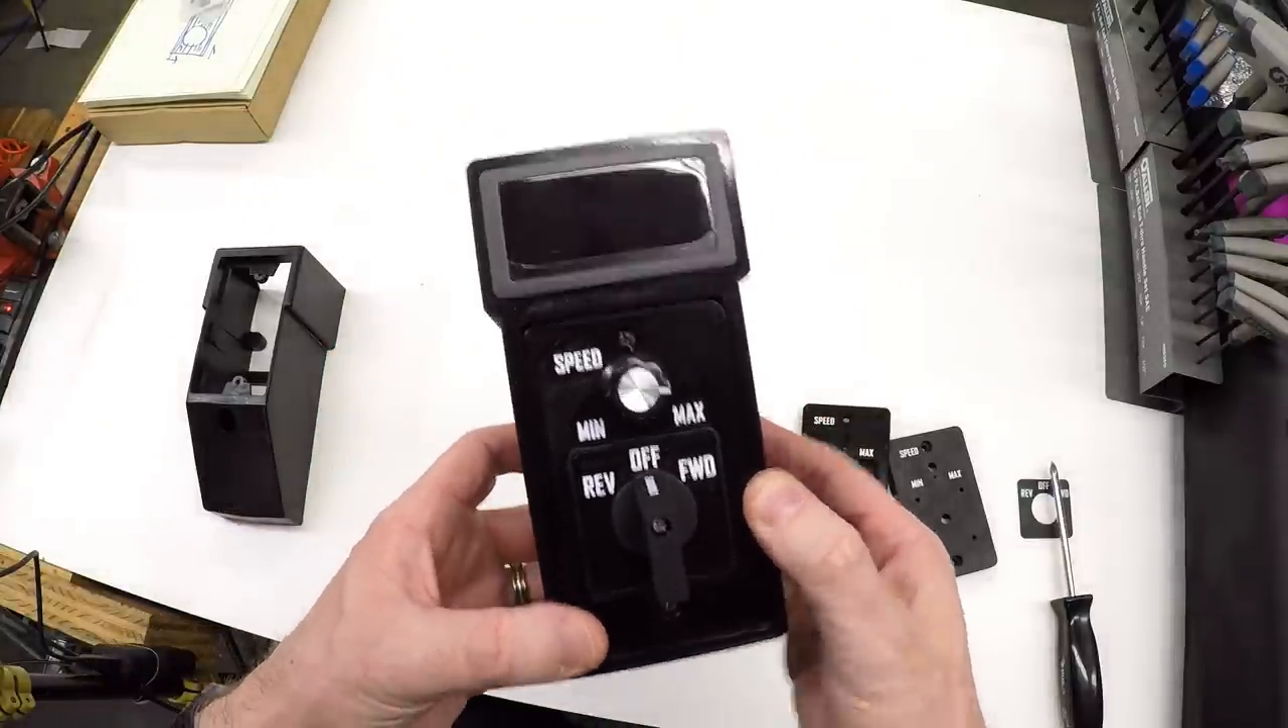There's the switches and then we have the tachometer and it just snaps in and that is the finished product.